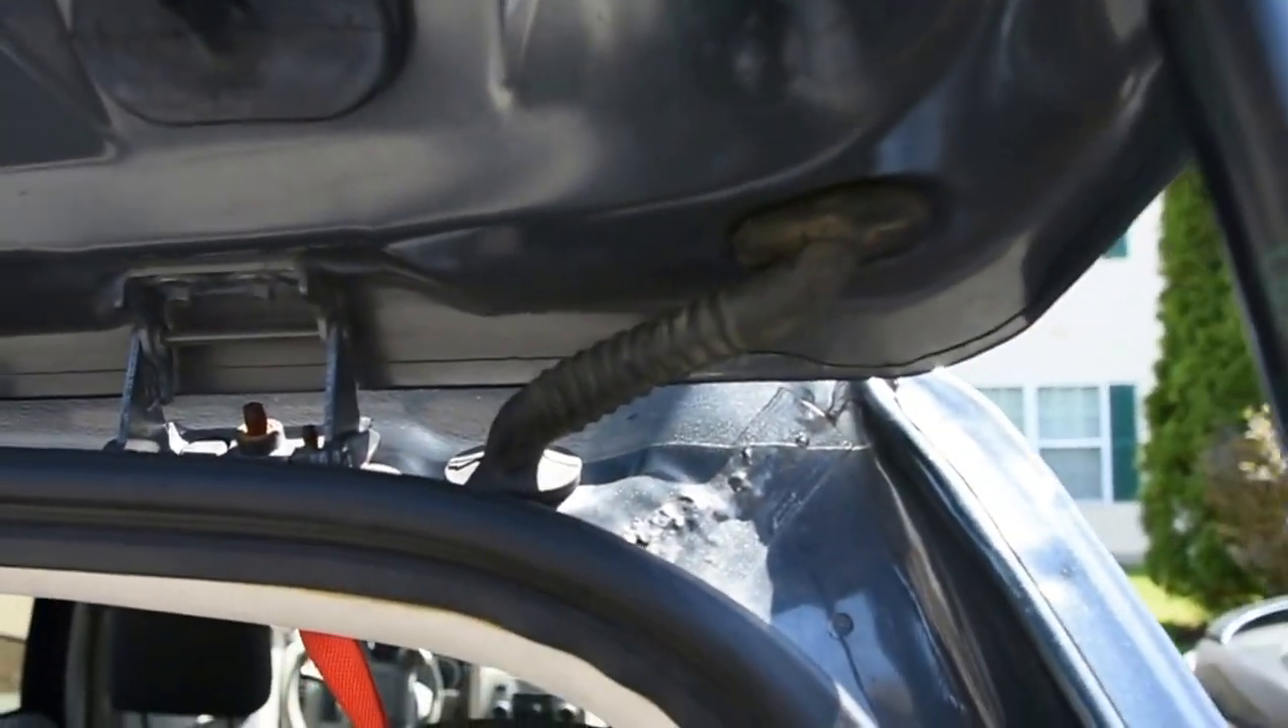So, the harness is mounted up here. Everything's run.